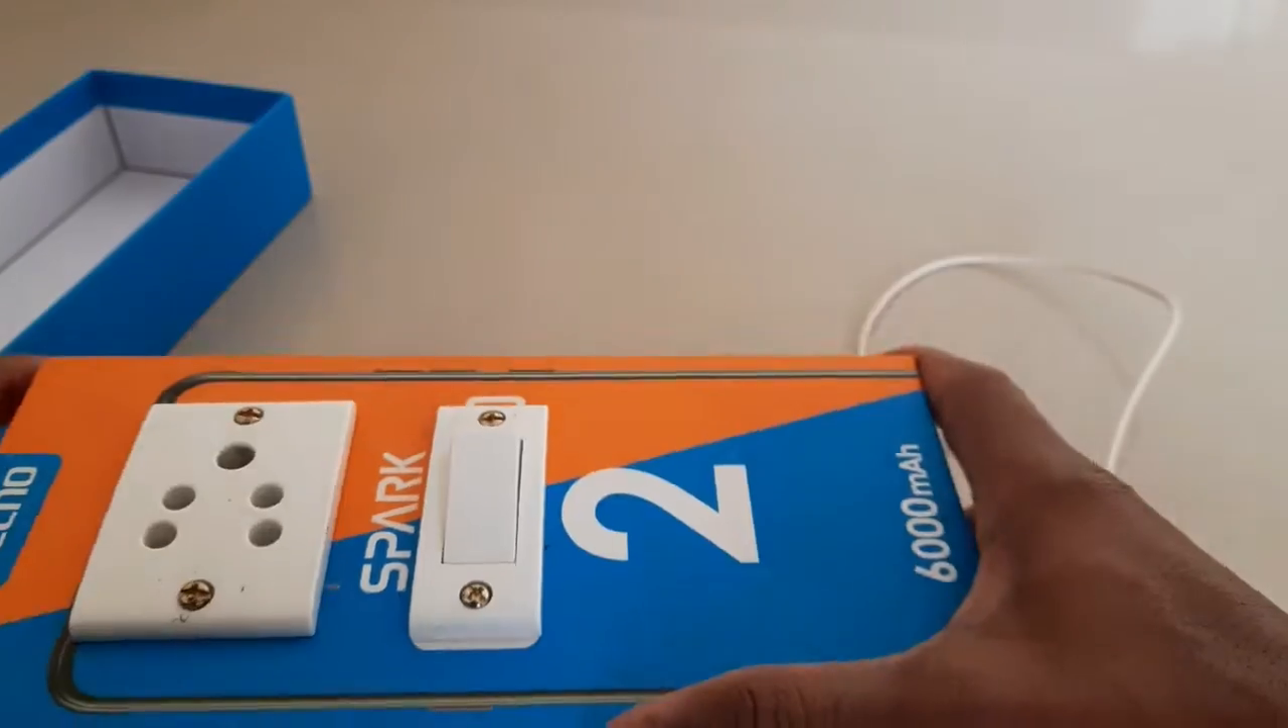हम इस बॉक्स में socket and switch को दोनों को fix कर दिये है।